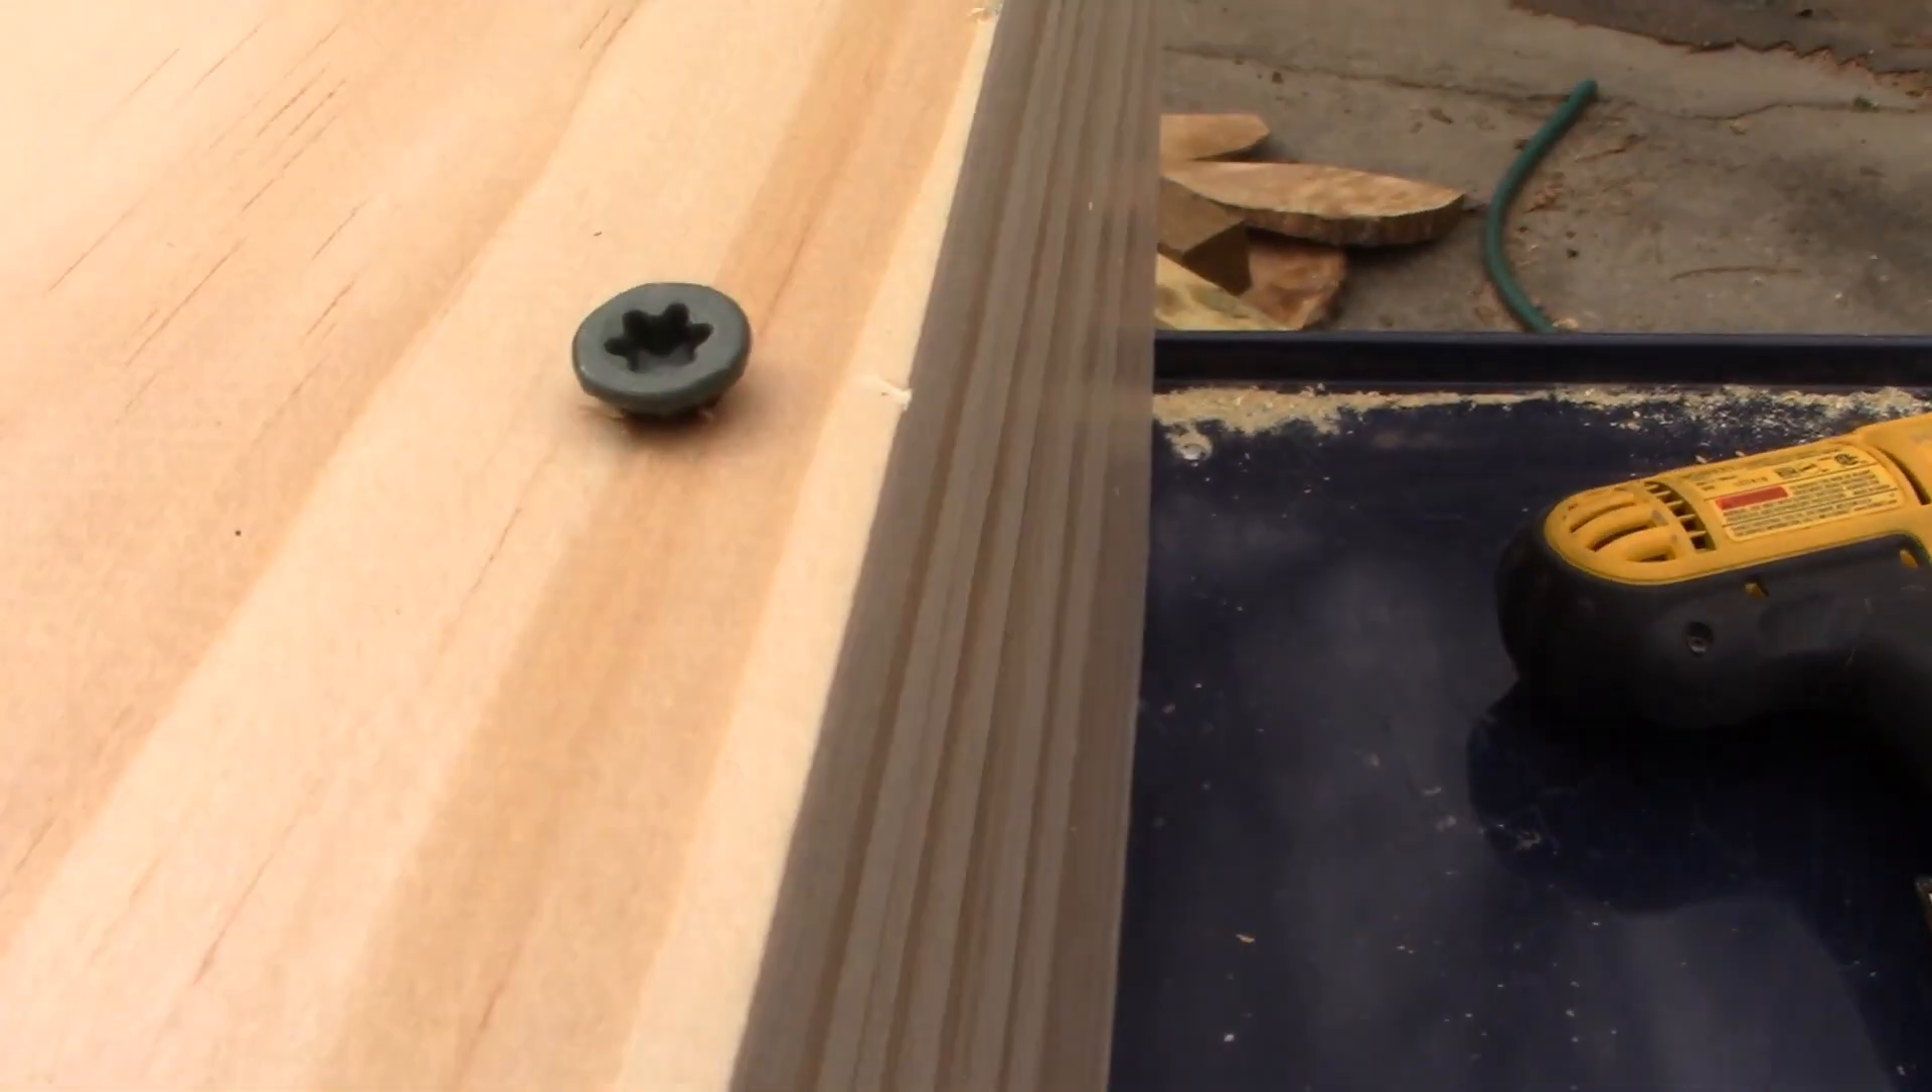Well, when you put a screw in there, you see how it's raised up like that?